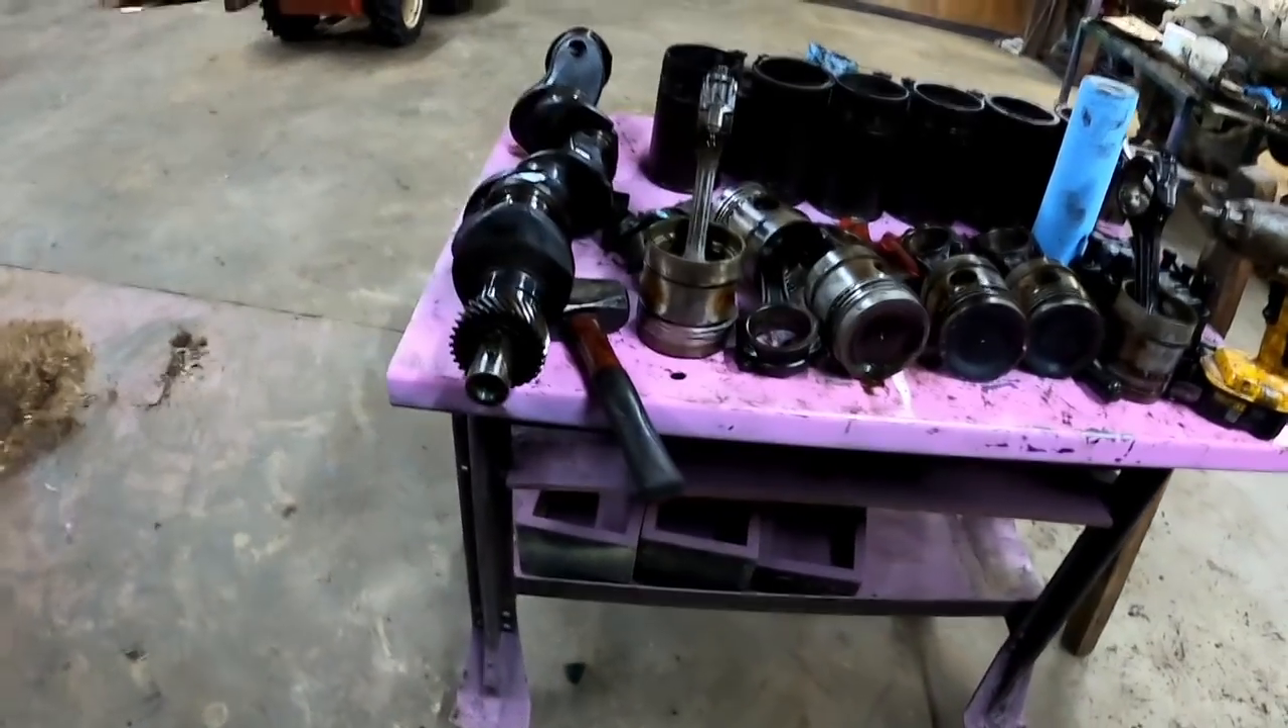Still have to pull the pistons off from the connecting rods.